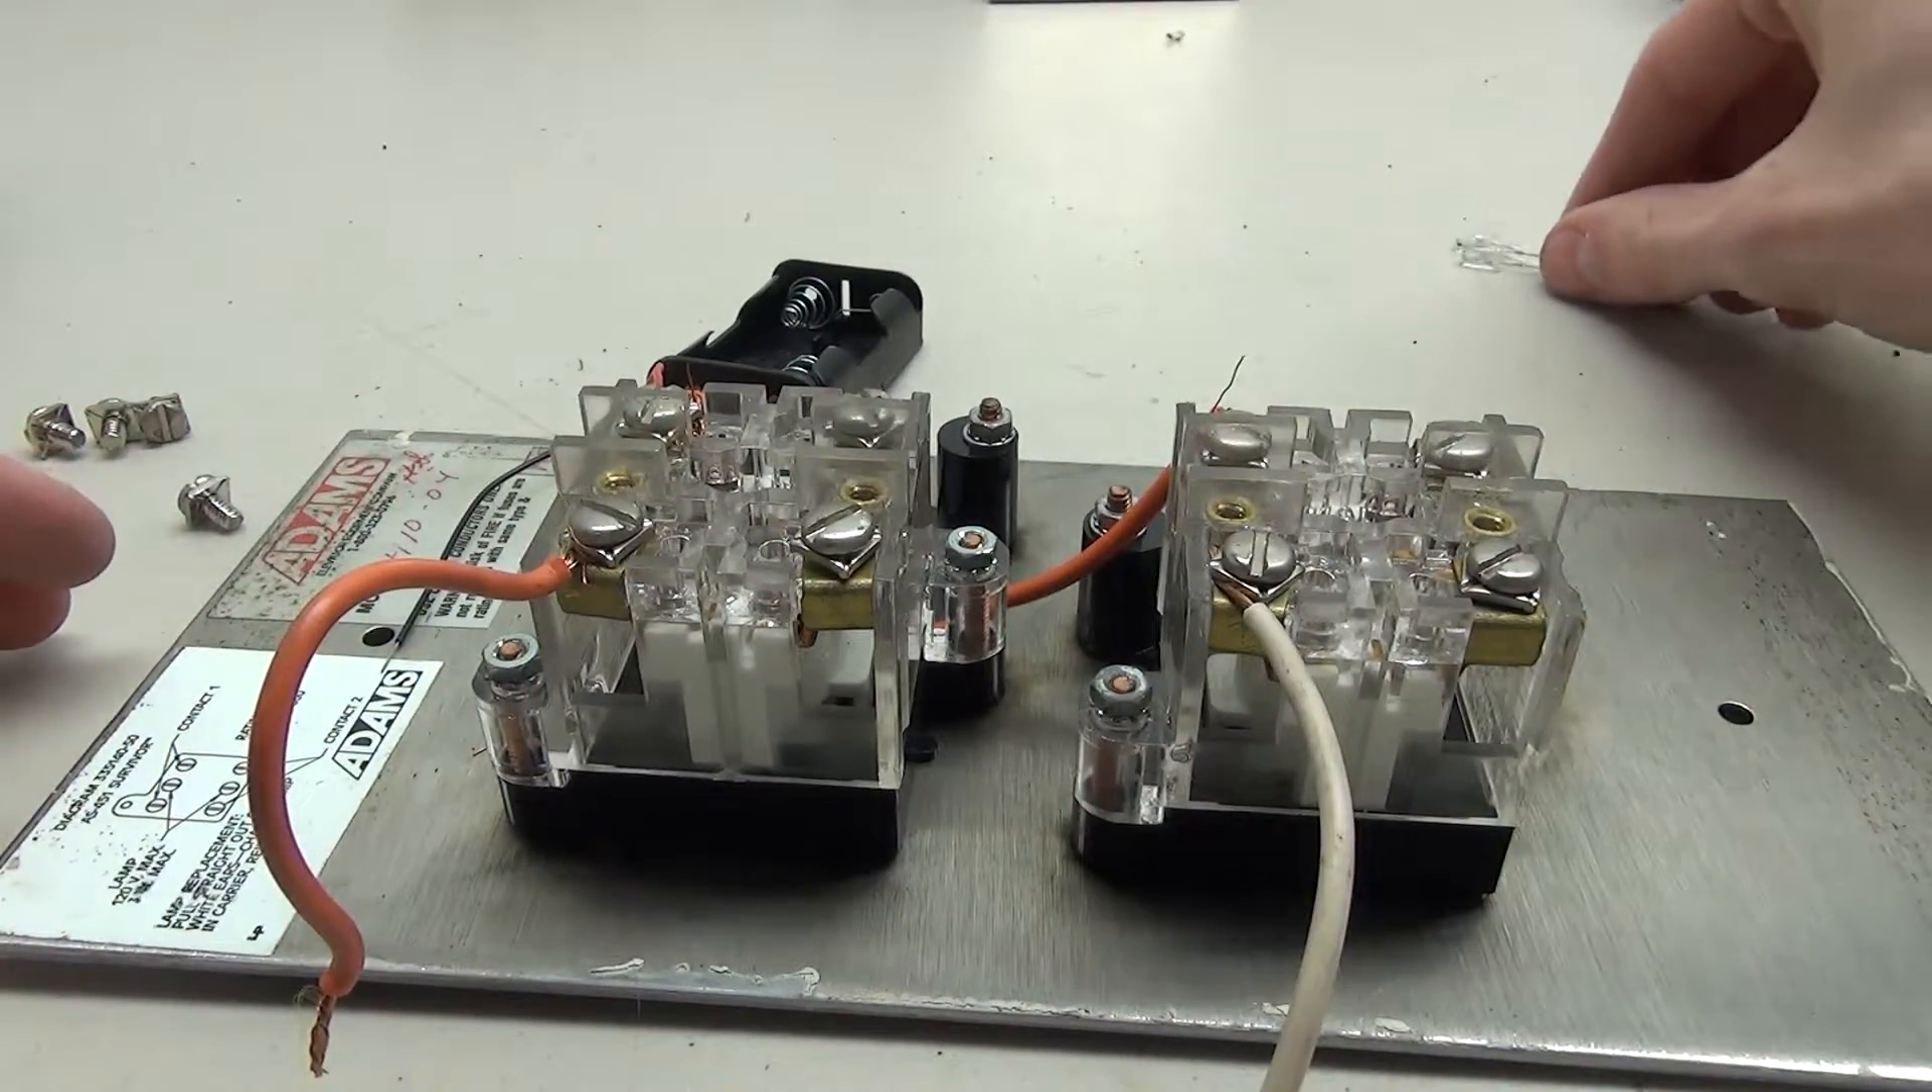We have our two wires attached on either button.